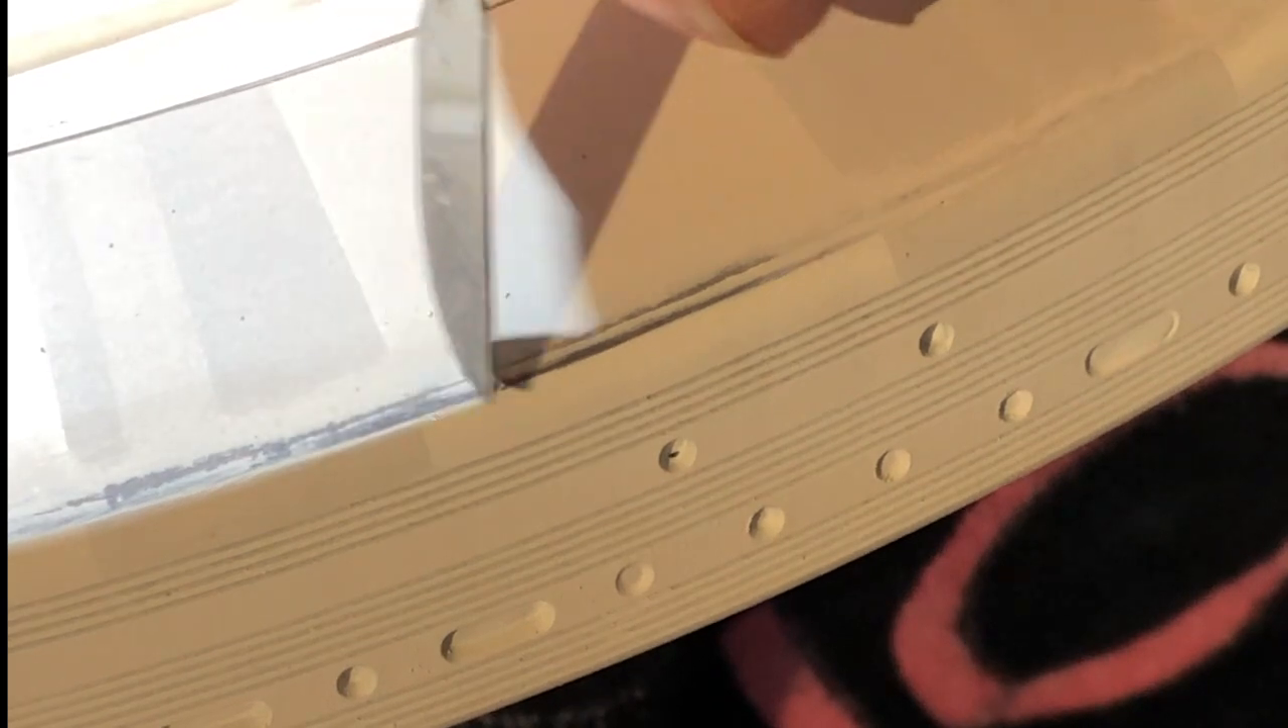The surfaces are not quite together you can see now and another one opening up just here.